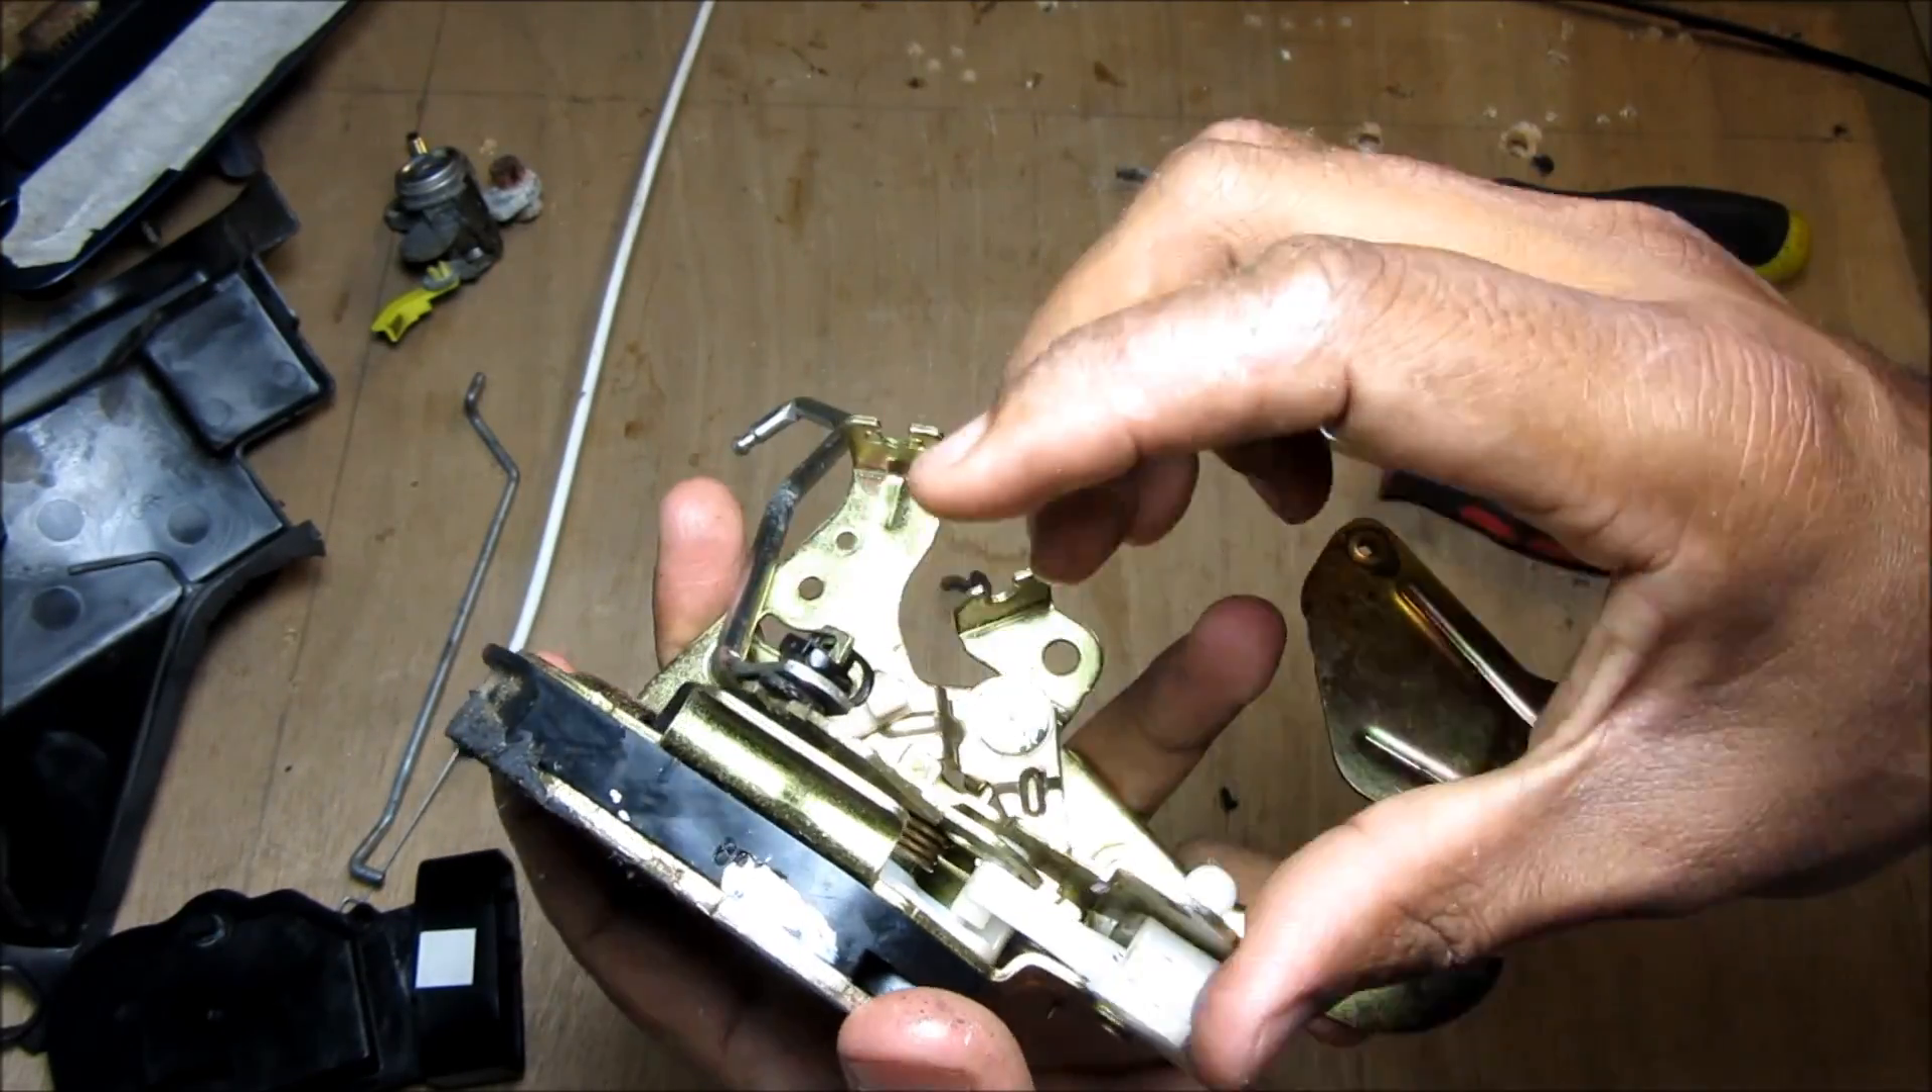So here we've got the basic lock and latch assembly torn down to the mechanicals.